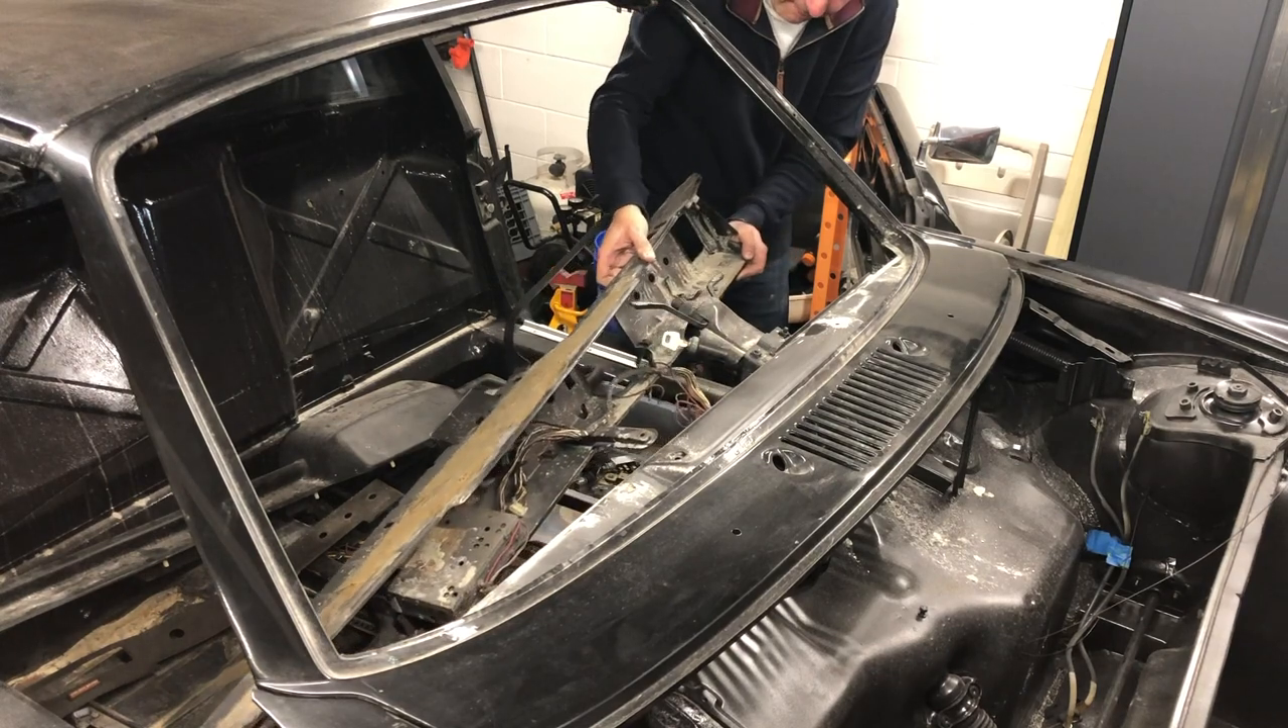If you remember in episode 2 I took out the entire dash so I could get it done while the Bumblebee was at the body shop.